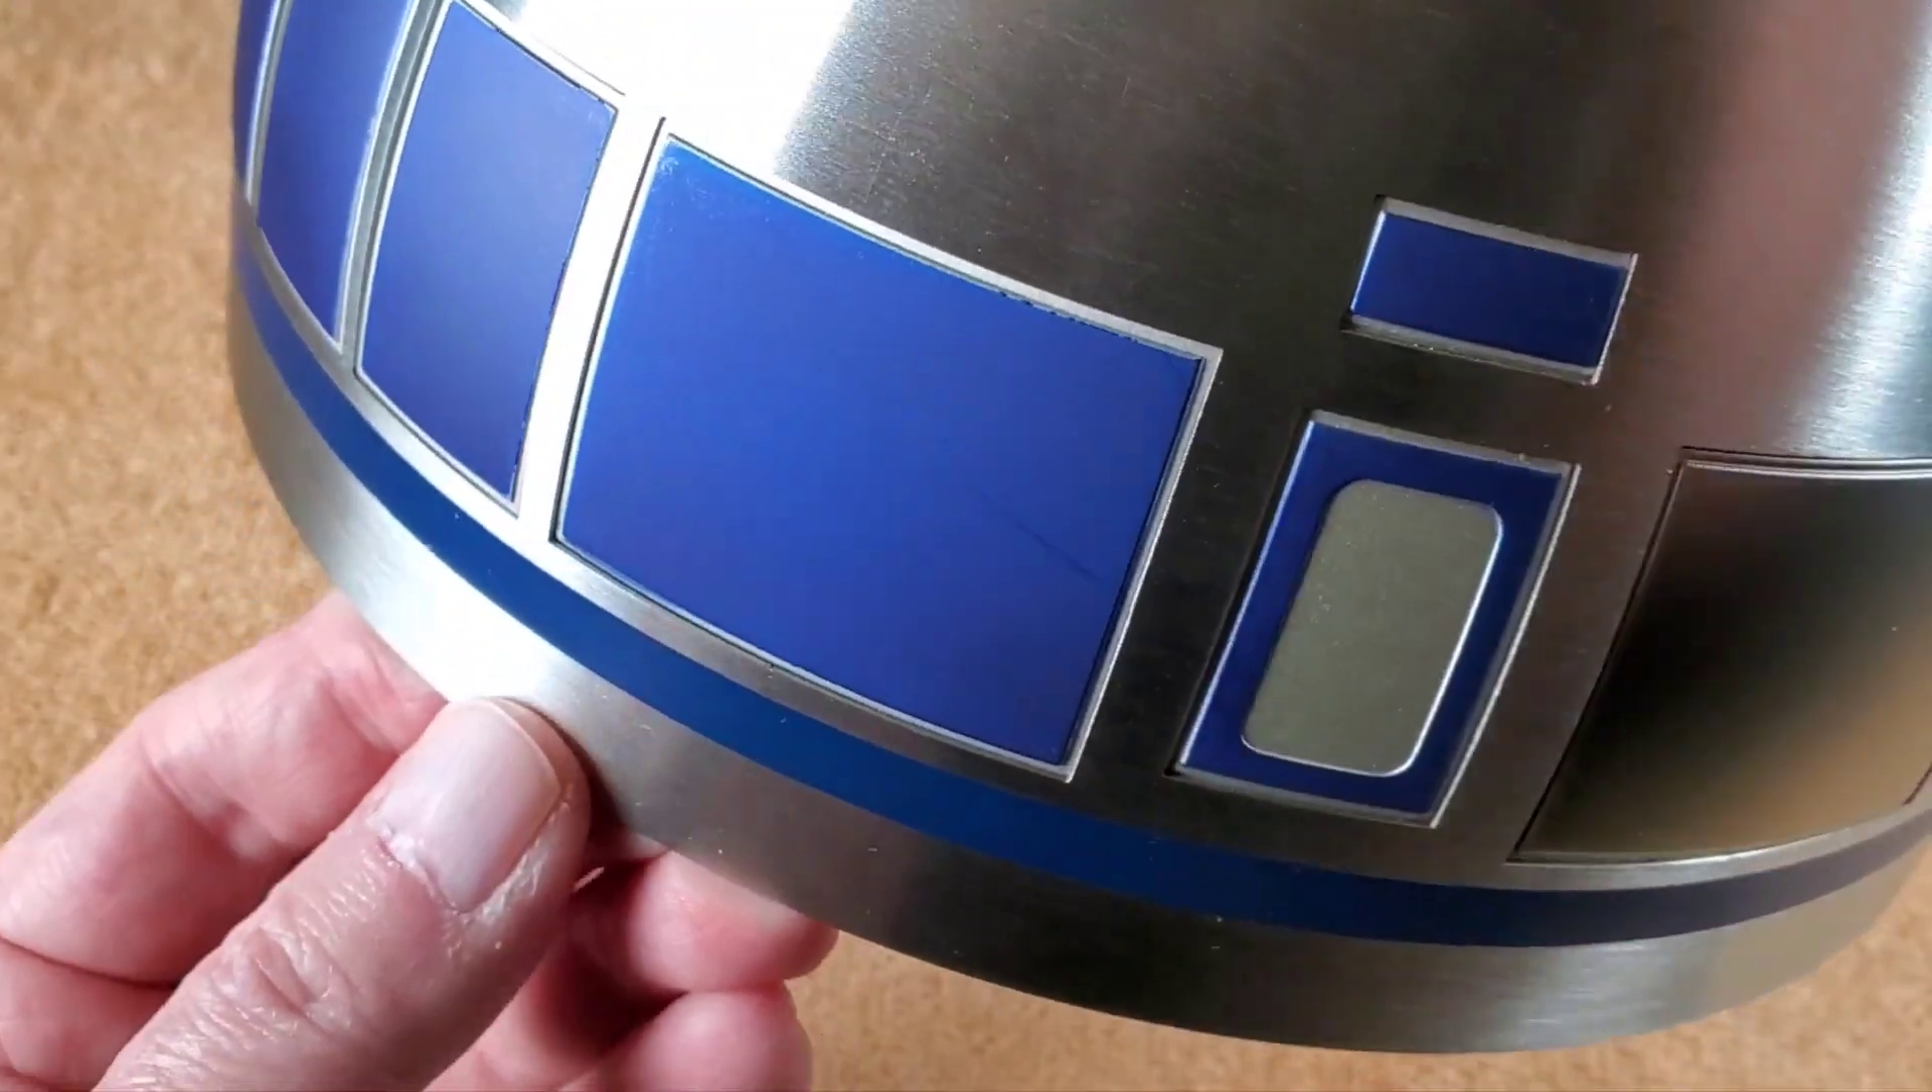You can see all the panels are all in there now.